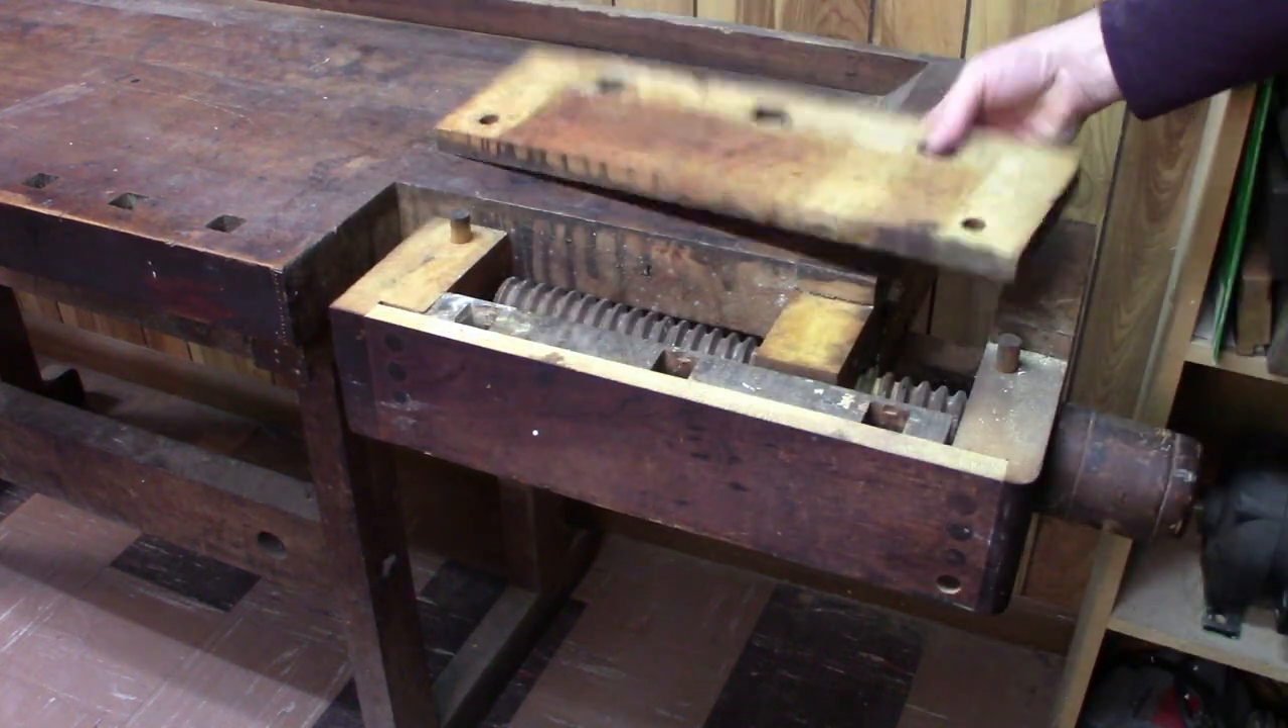The top has come unglued. It's not supposed to be that way.